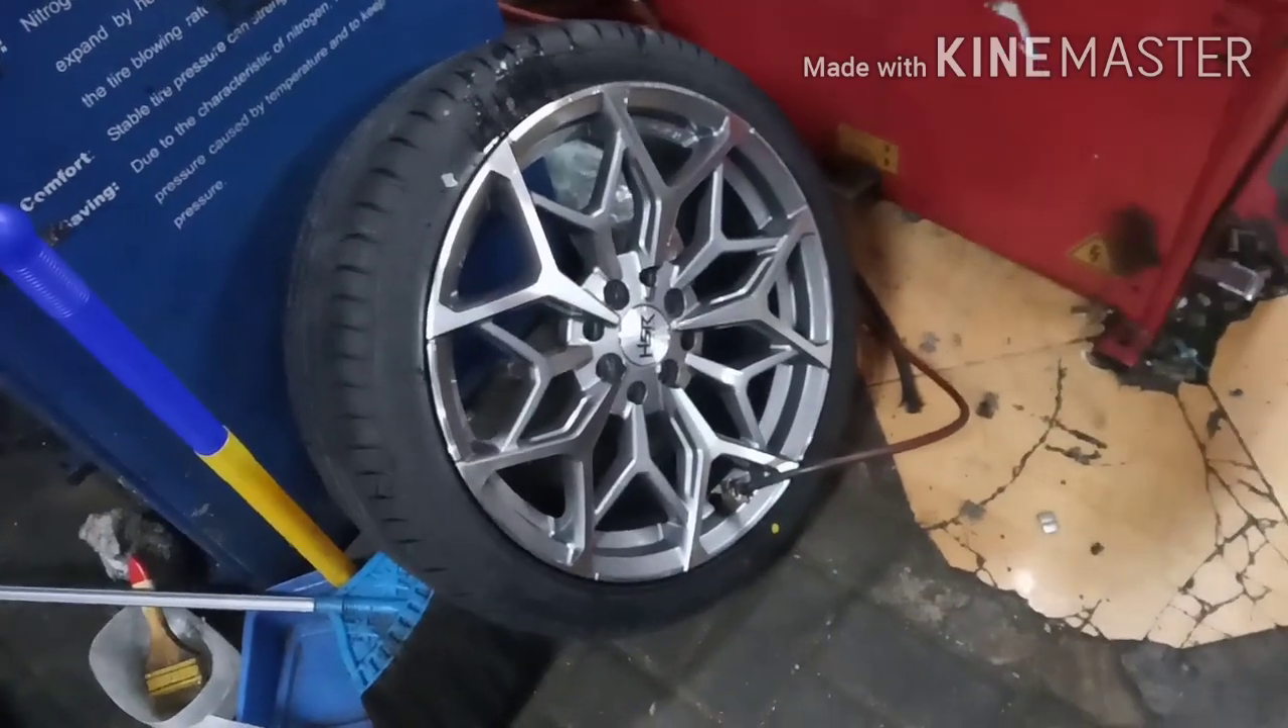Contoh velg yang sudah terpasang dengan ban ini lagi kita isi nitrogen.